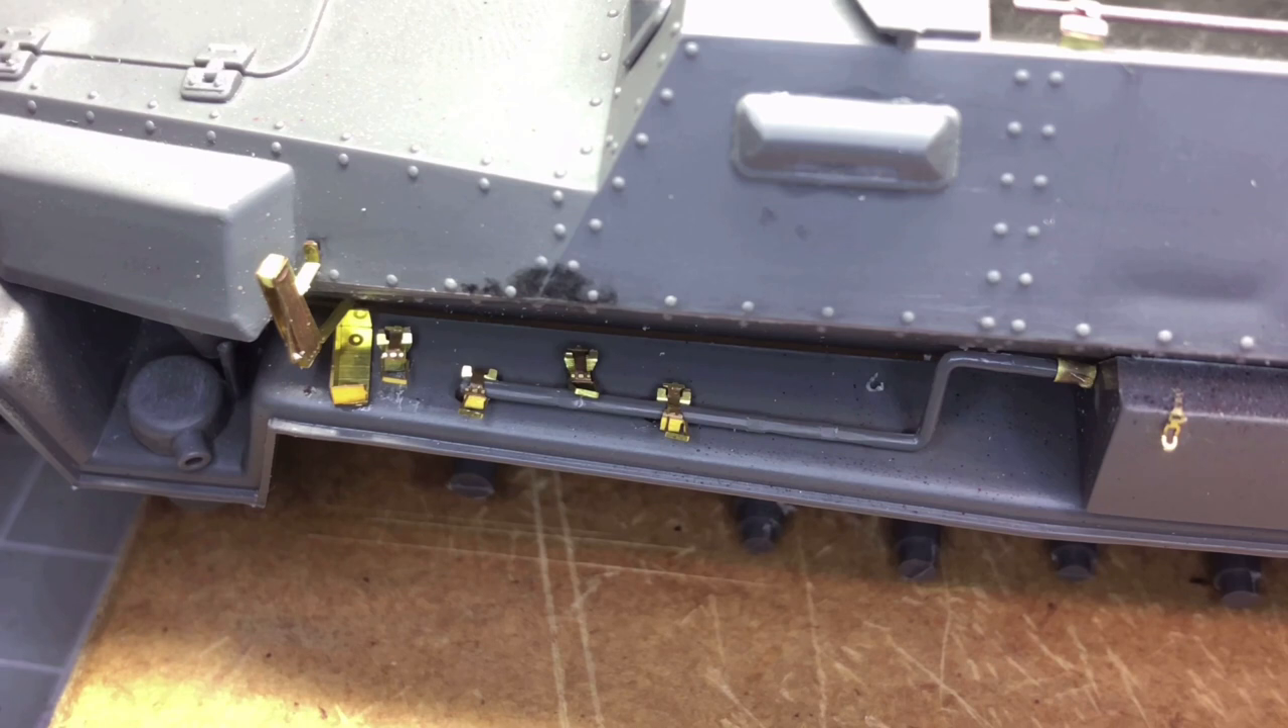So you can see there we've got all the tiny little brackets in that were quite fiddly.